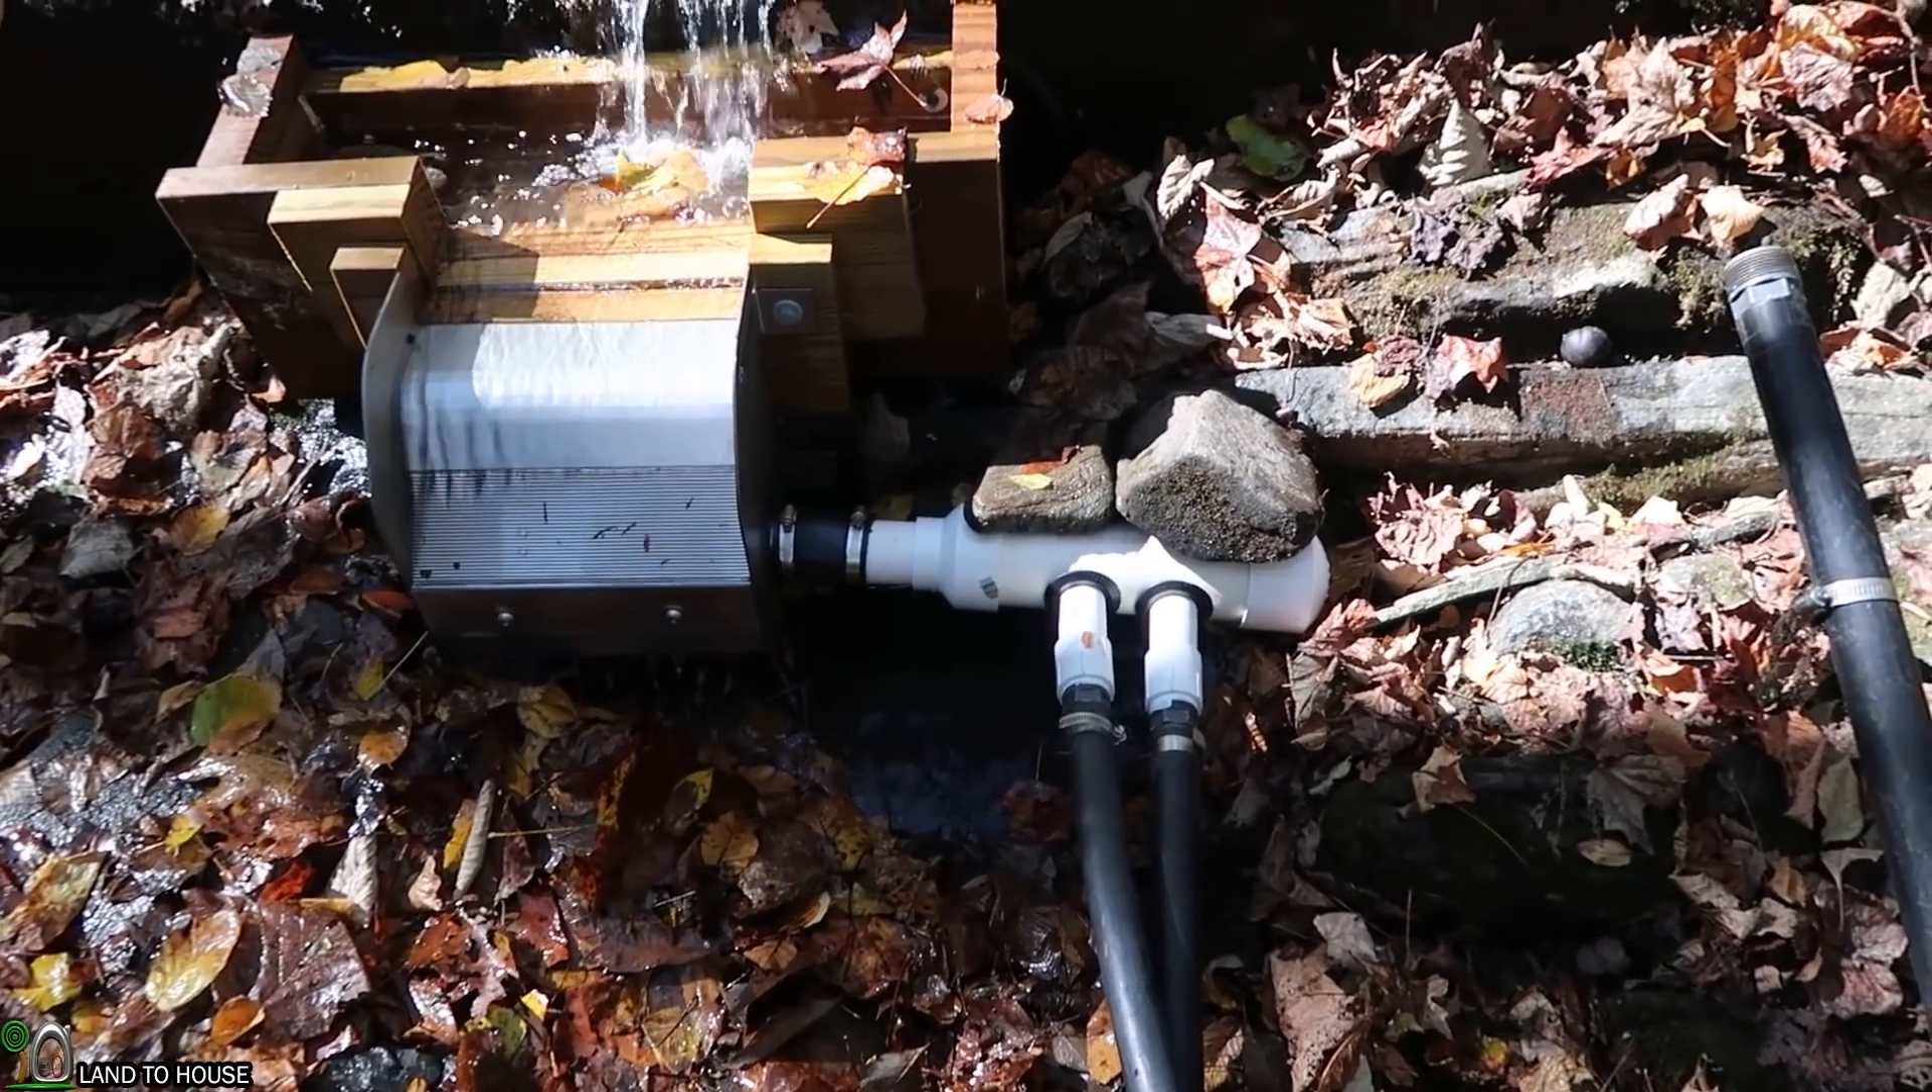I believe that's it the manifold is now installed.